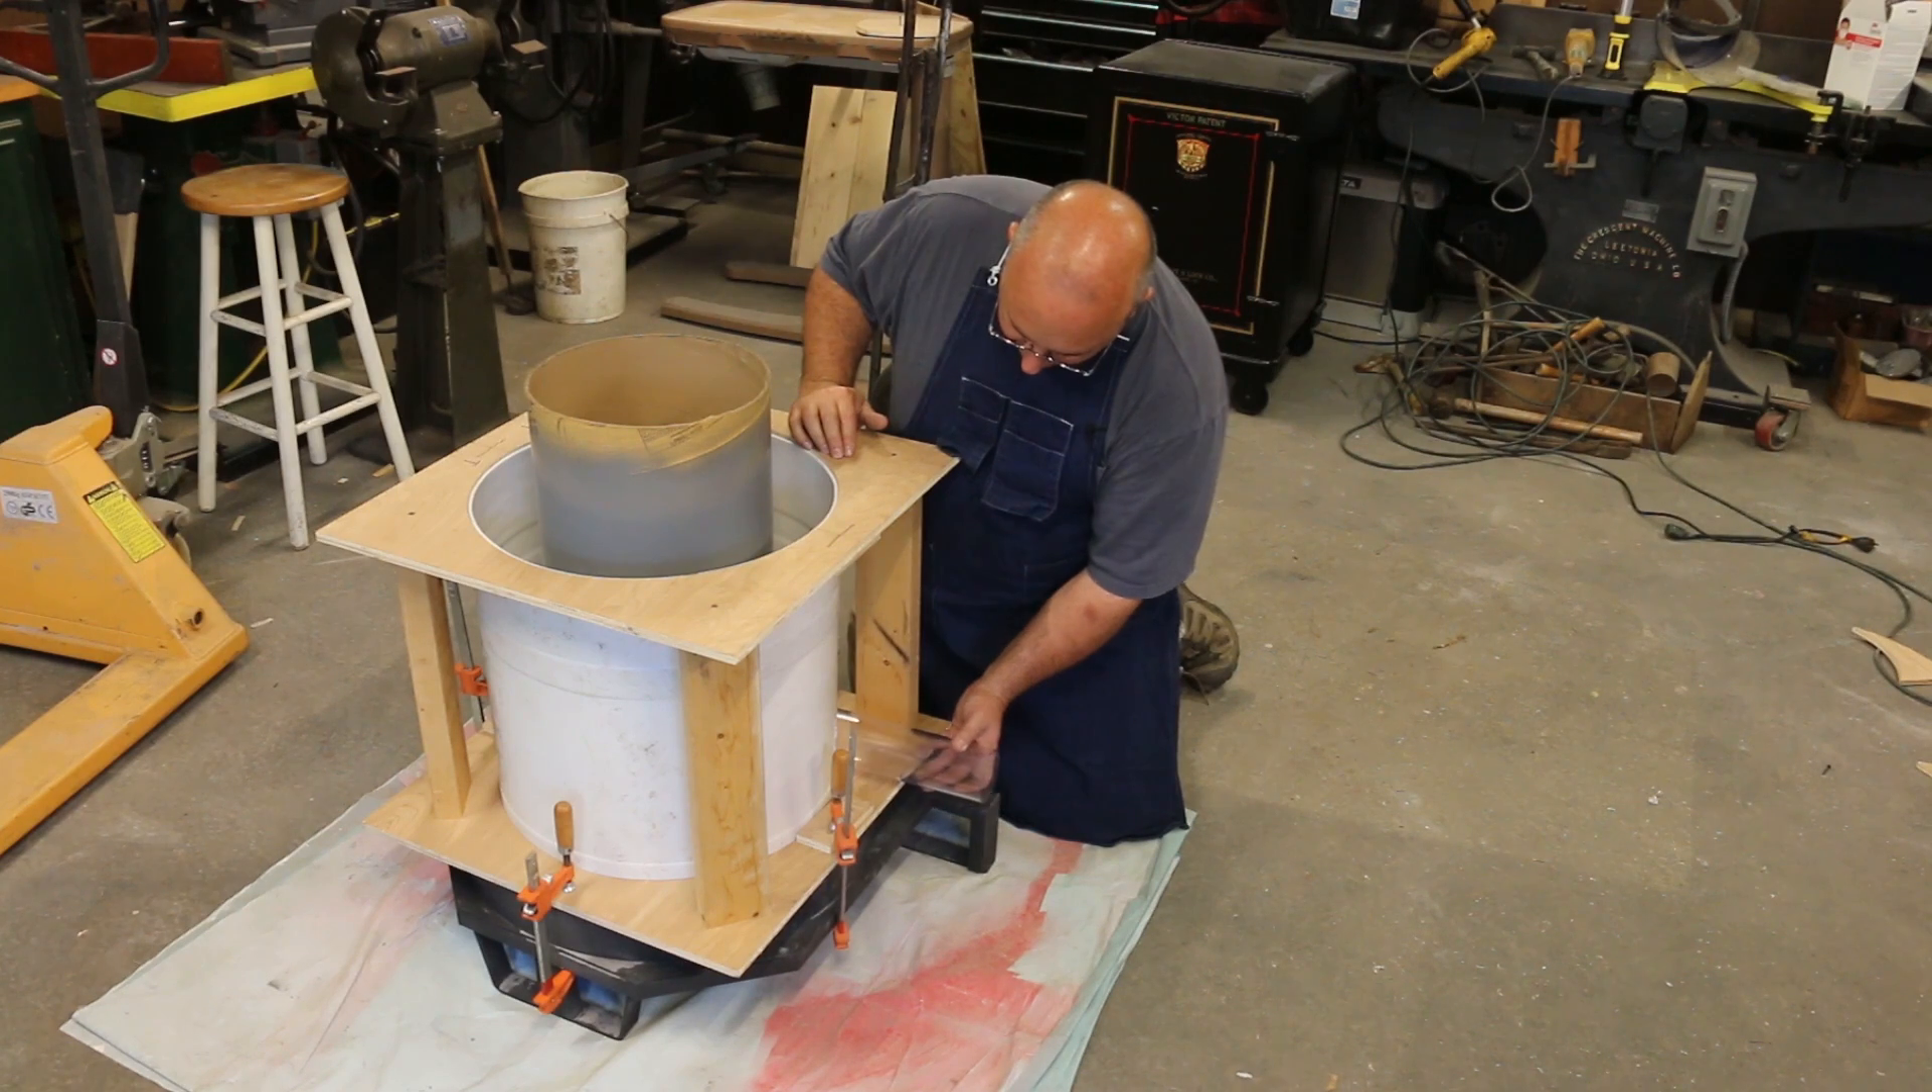I've taken some clamps and just clamped the plywood part of this down to the base to kind of give it some extra stability, make sure it's not going to move around on me.